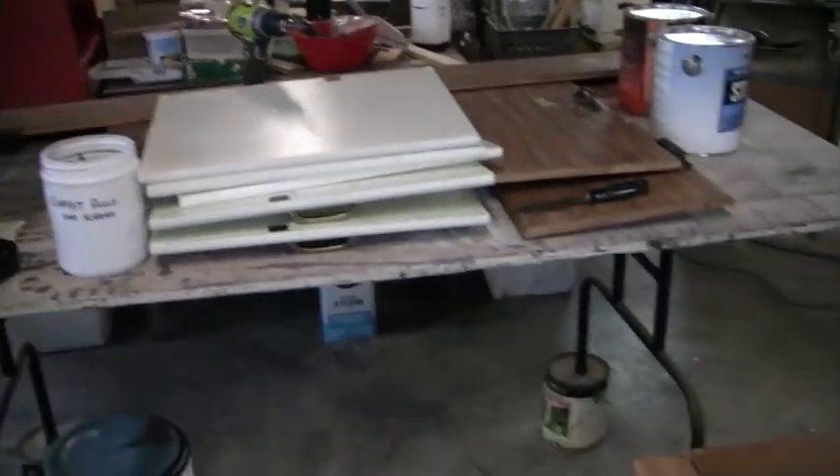Got all the cabinet doors and the closet doors off and in here and I'm working on taking all the hardware off.